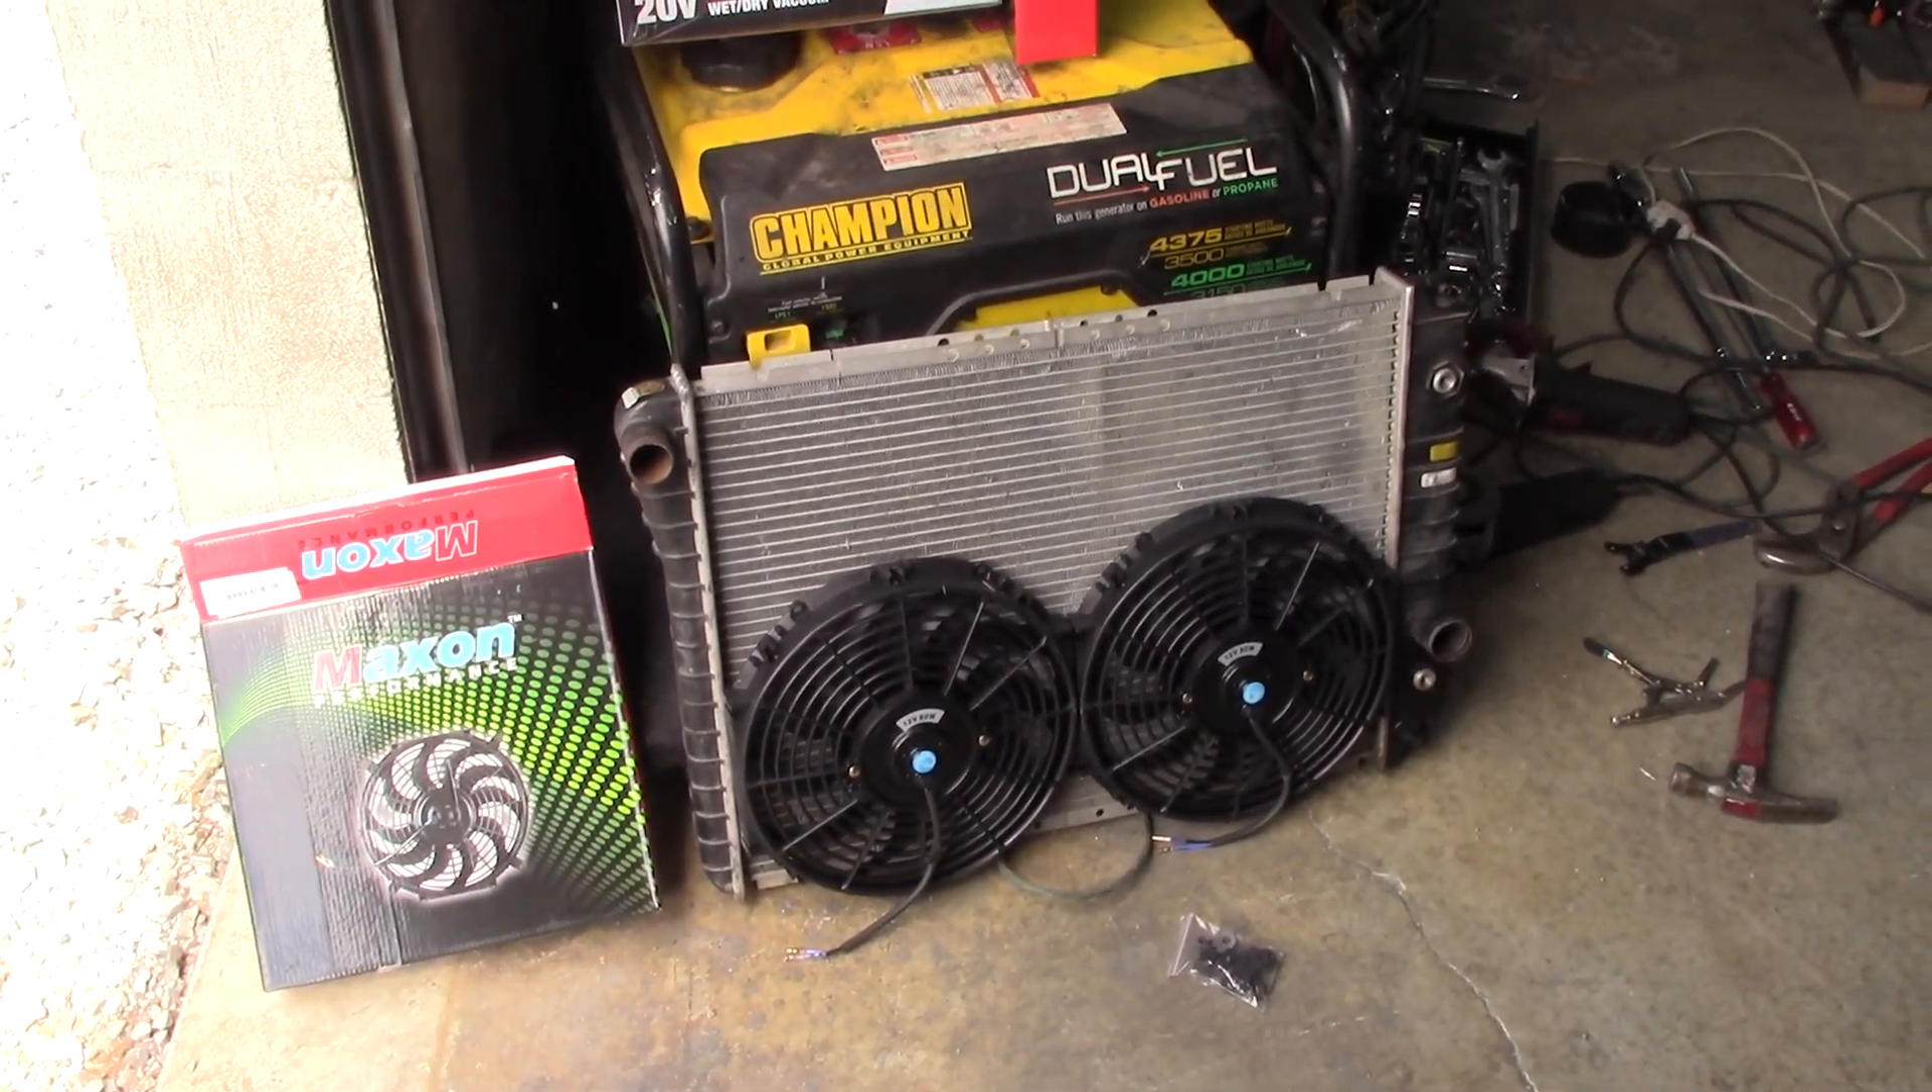And as you can see the two 12 inch fans side by side are a perfect fit on this radiator.